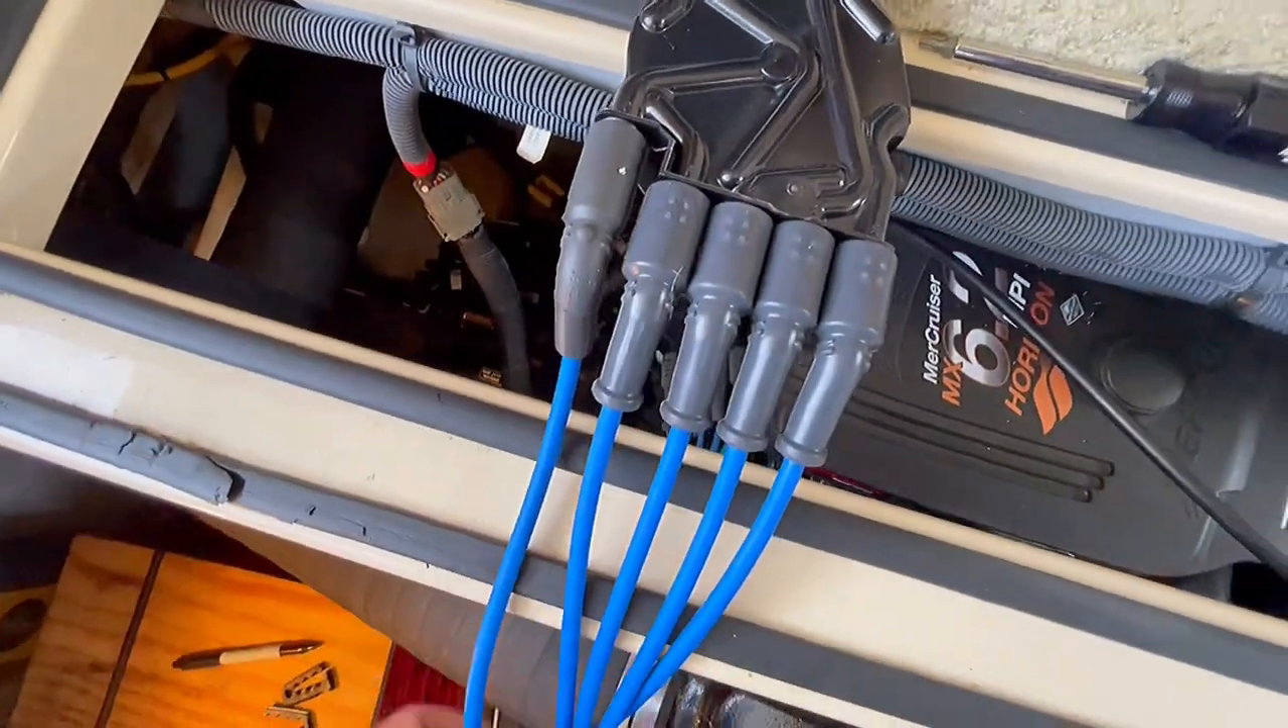There's the coil wires all set up.